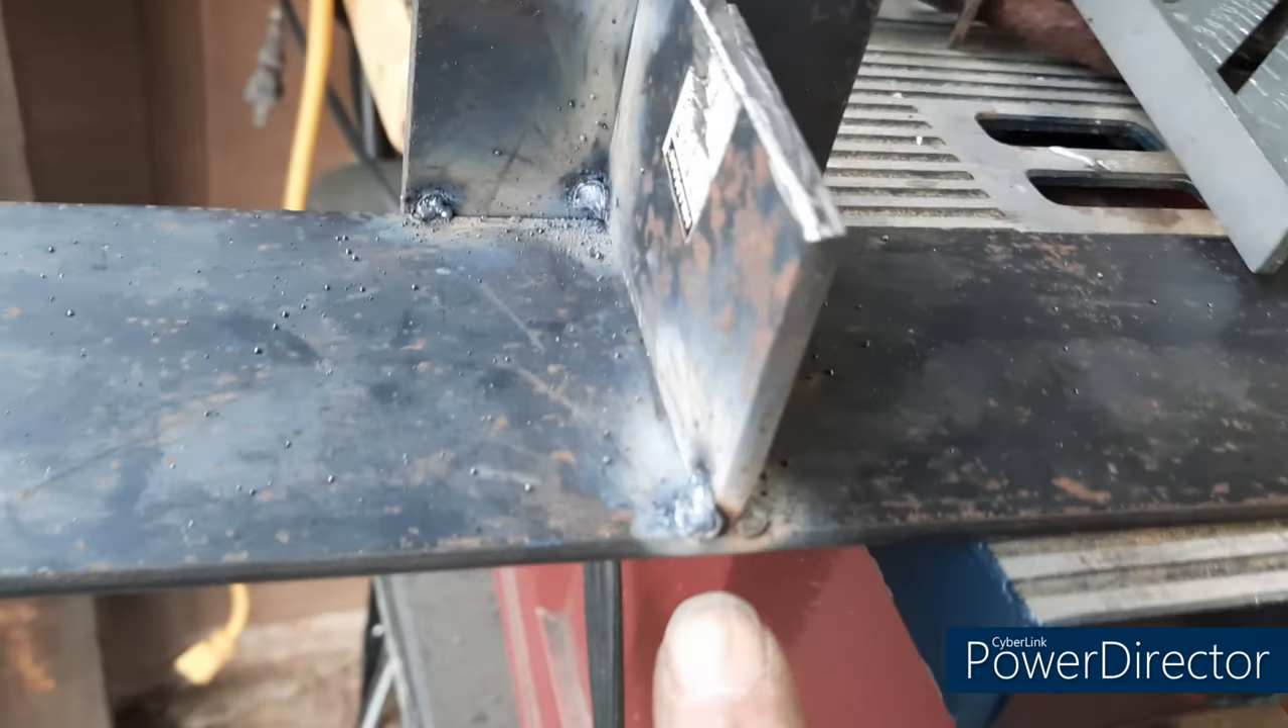All right i got my gusset cut got it welded in or tacked in place now i'm just gonna go weld it up all the way down both sides and up just give it that extra strength and rigidity.